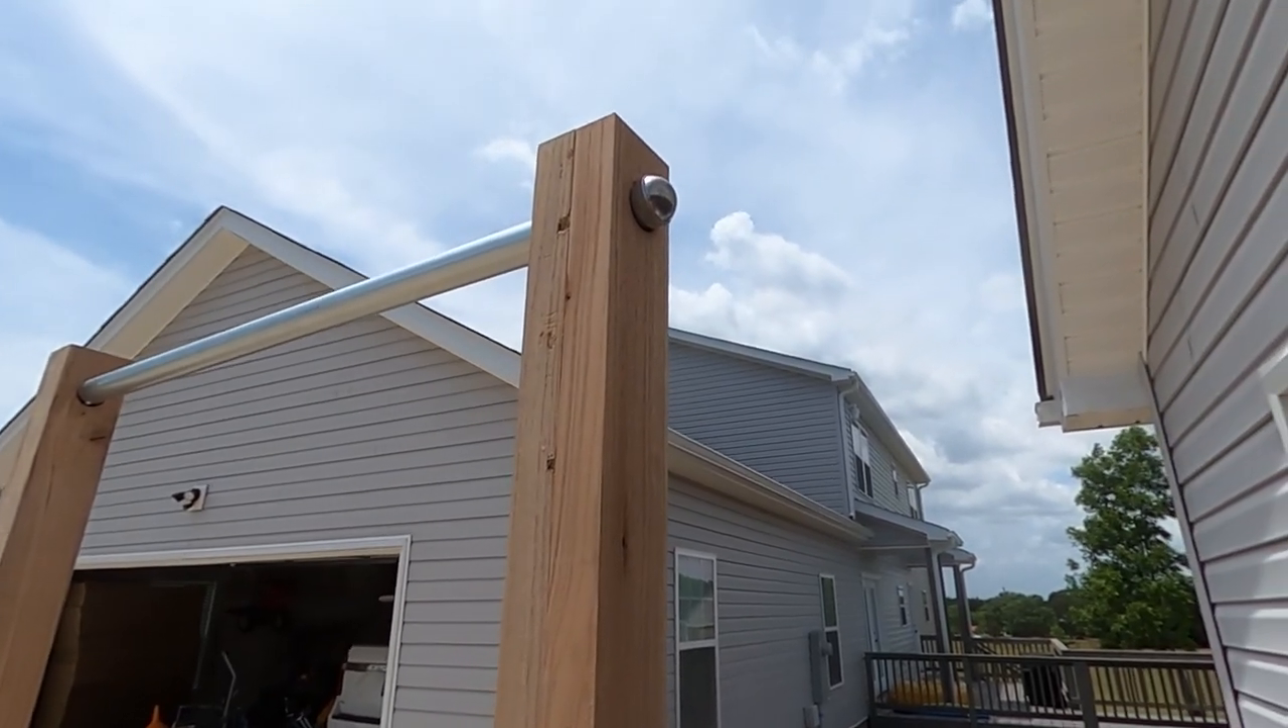It's pretty much finished up i got my uh fence rail mounted.